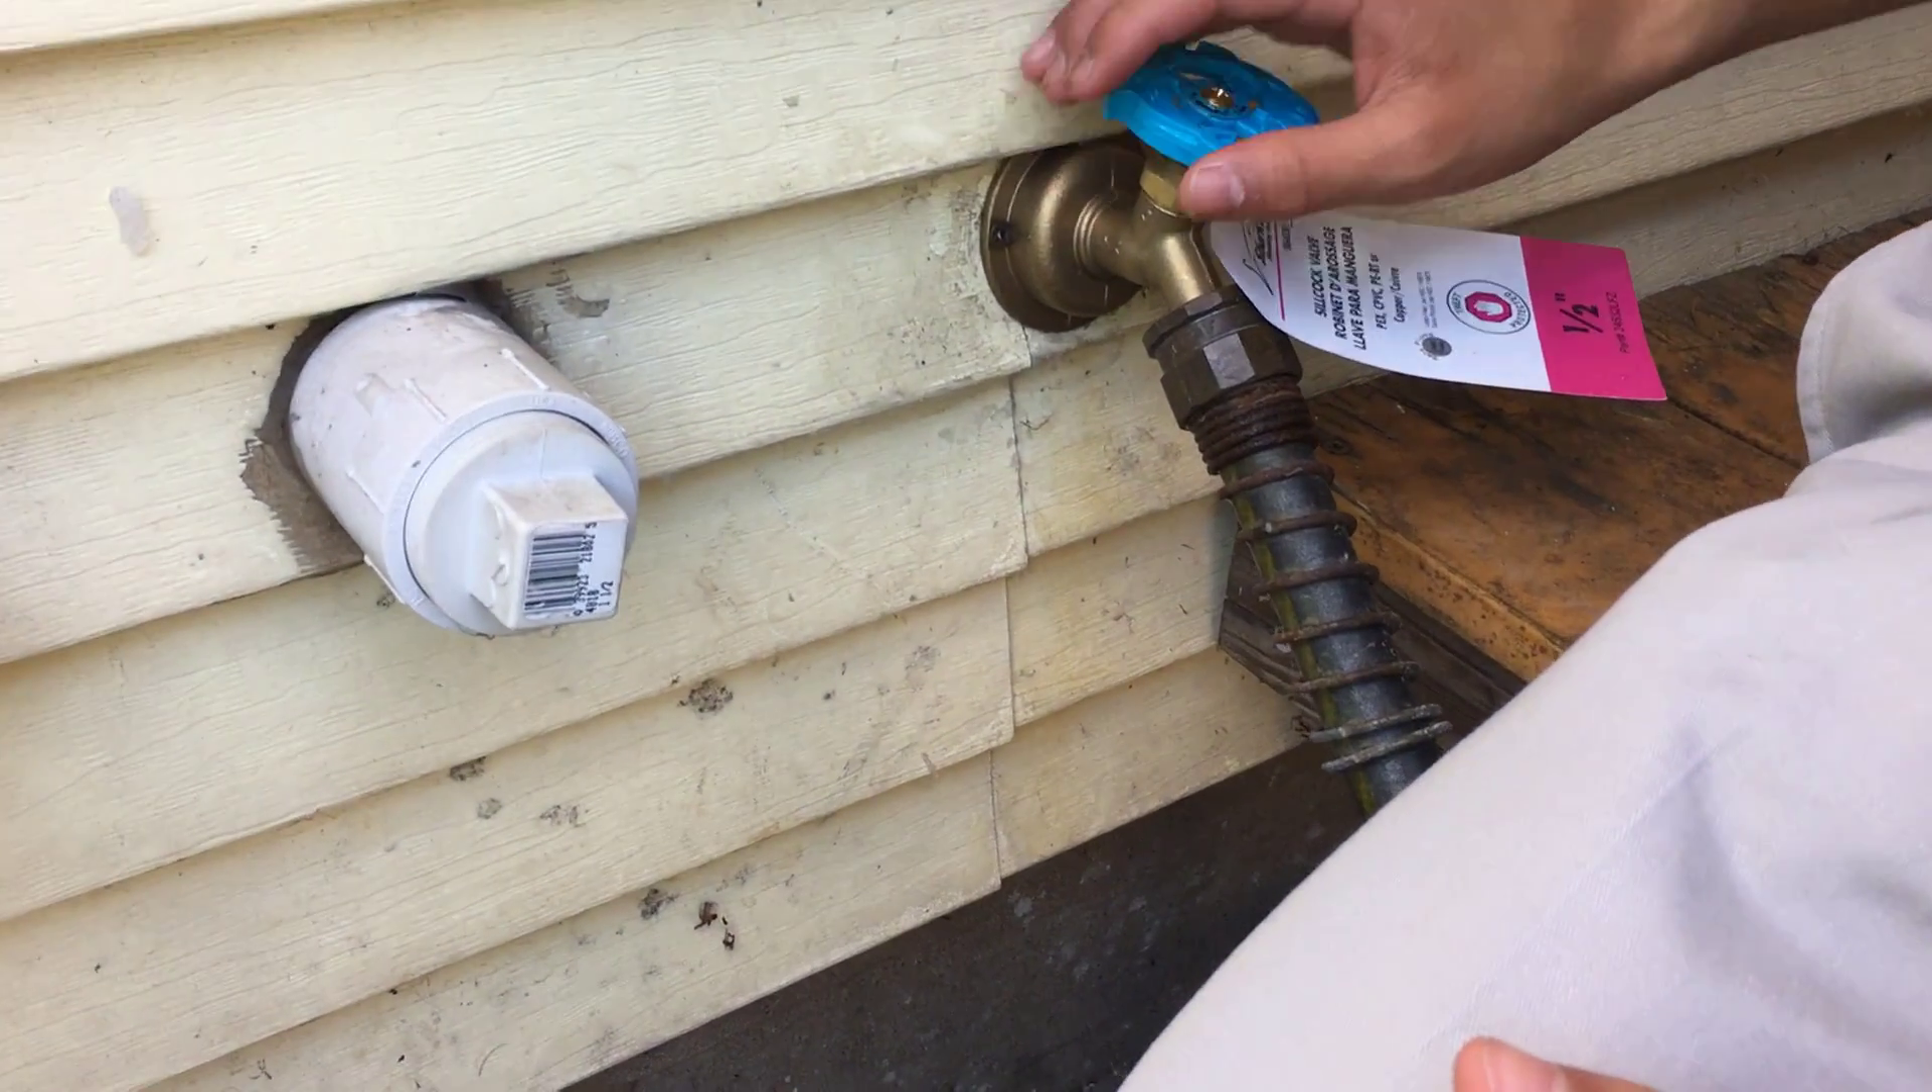Alright, so as you can see, we installed the faucet.